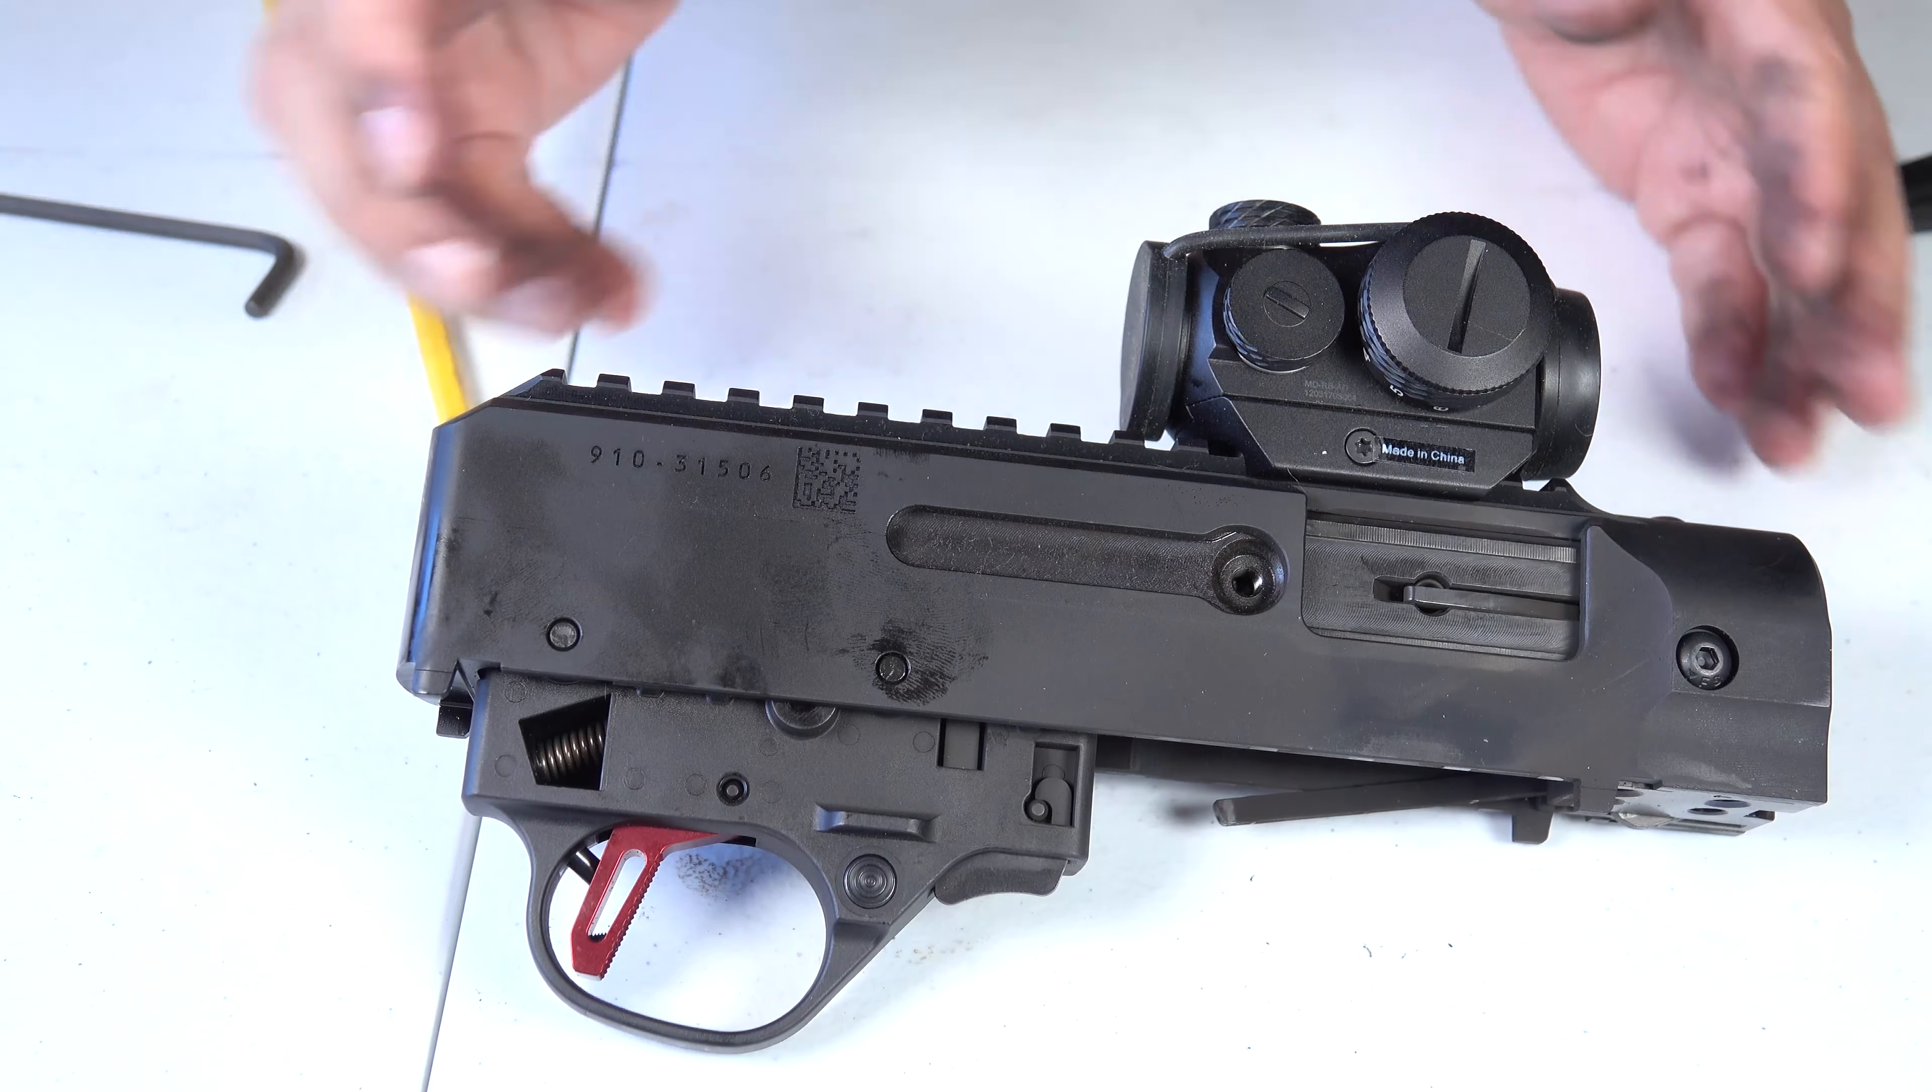So now we have the trigger housing back into the receiver.